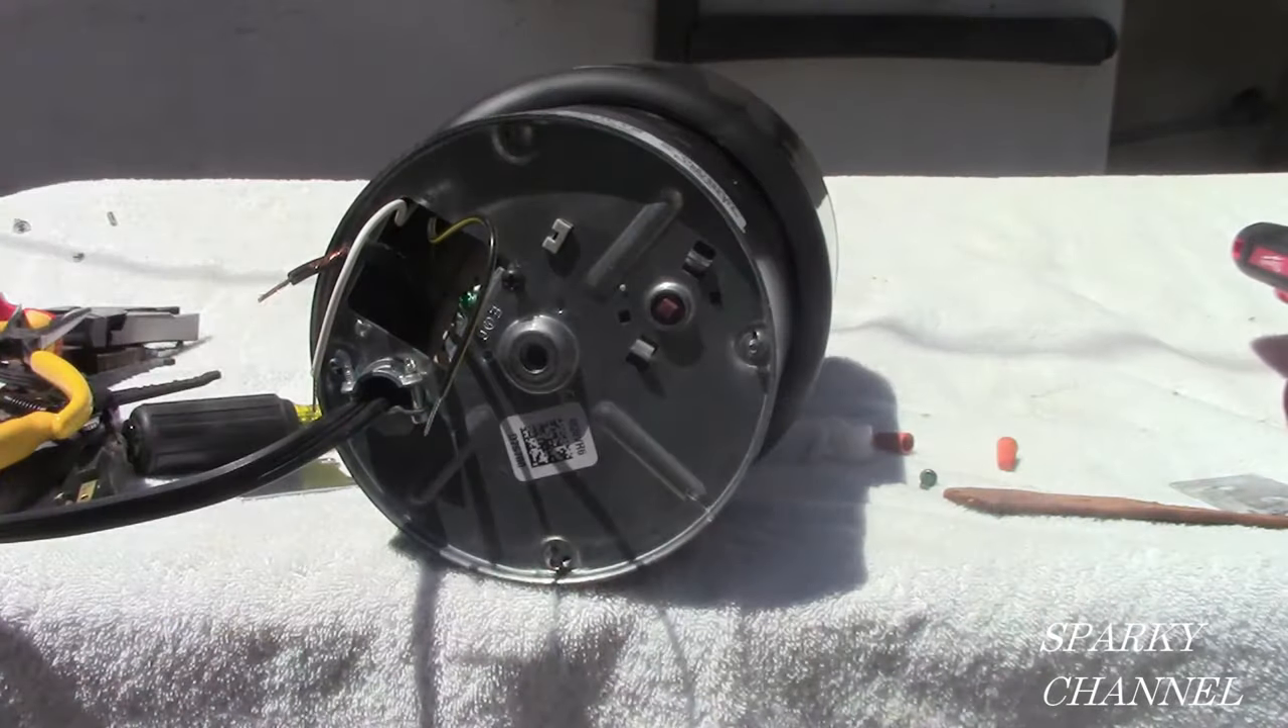You see, I've put a connector onto the garbage disposal.